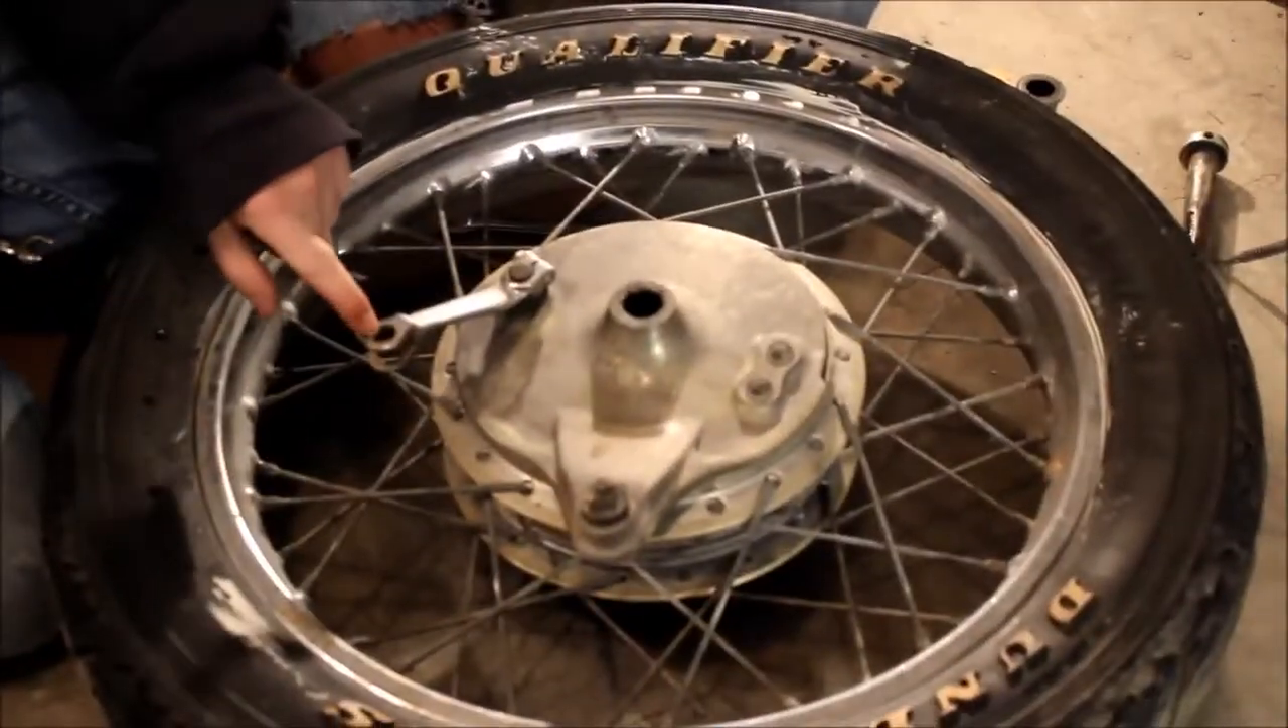Alright, so to start off, we've already gone ahead and removed the wheel assembly from our bike.